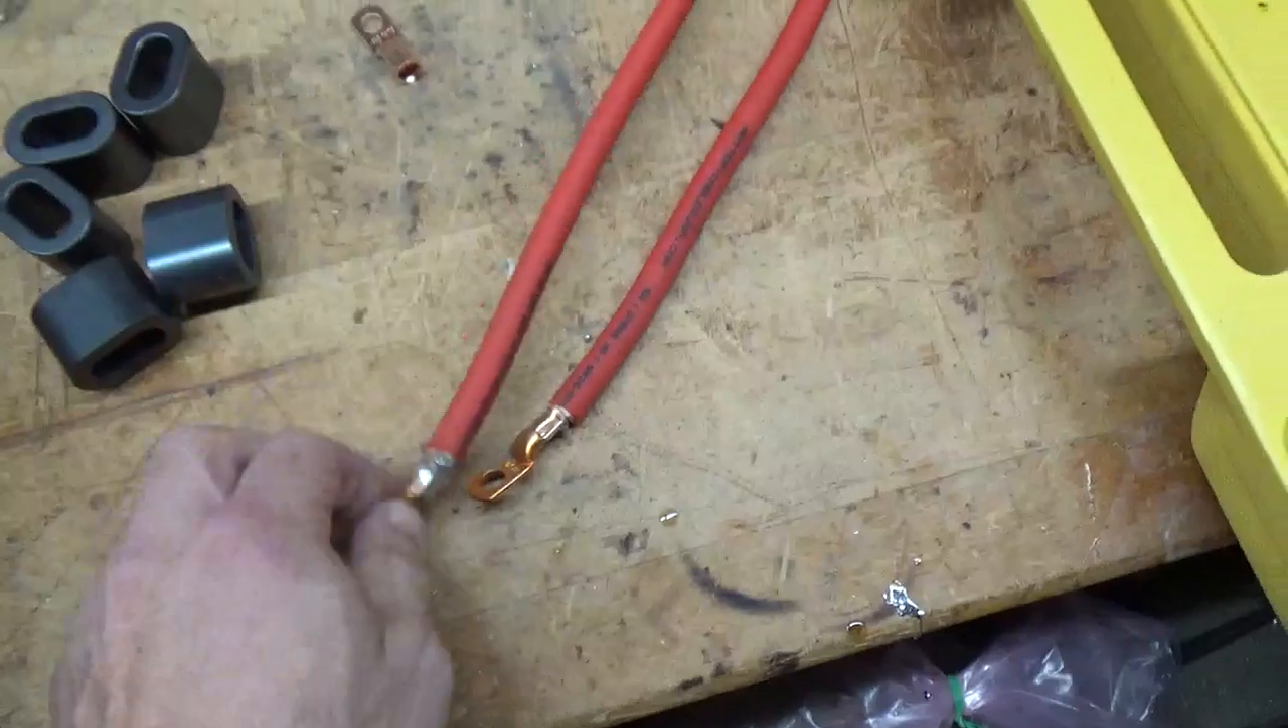Okay, the connectors have been installed. They're soldered real nice, crimped, soldered.